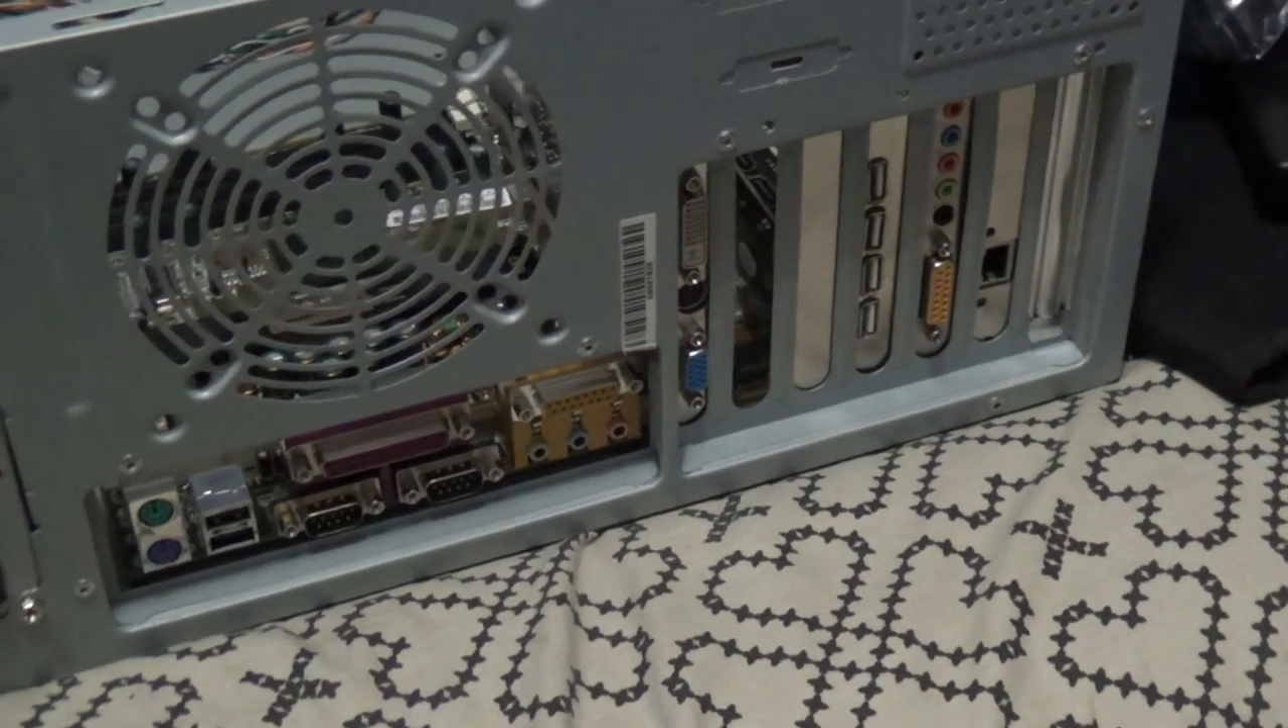So, all the cards are in, and I'll just give you a view over the other side.